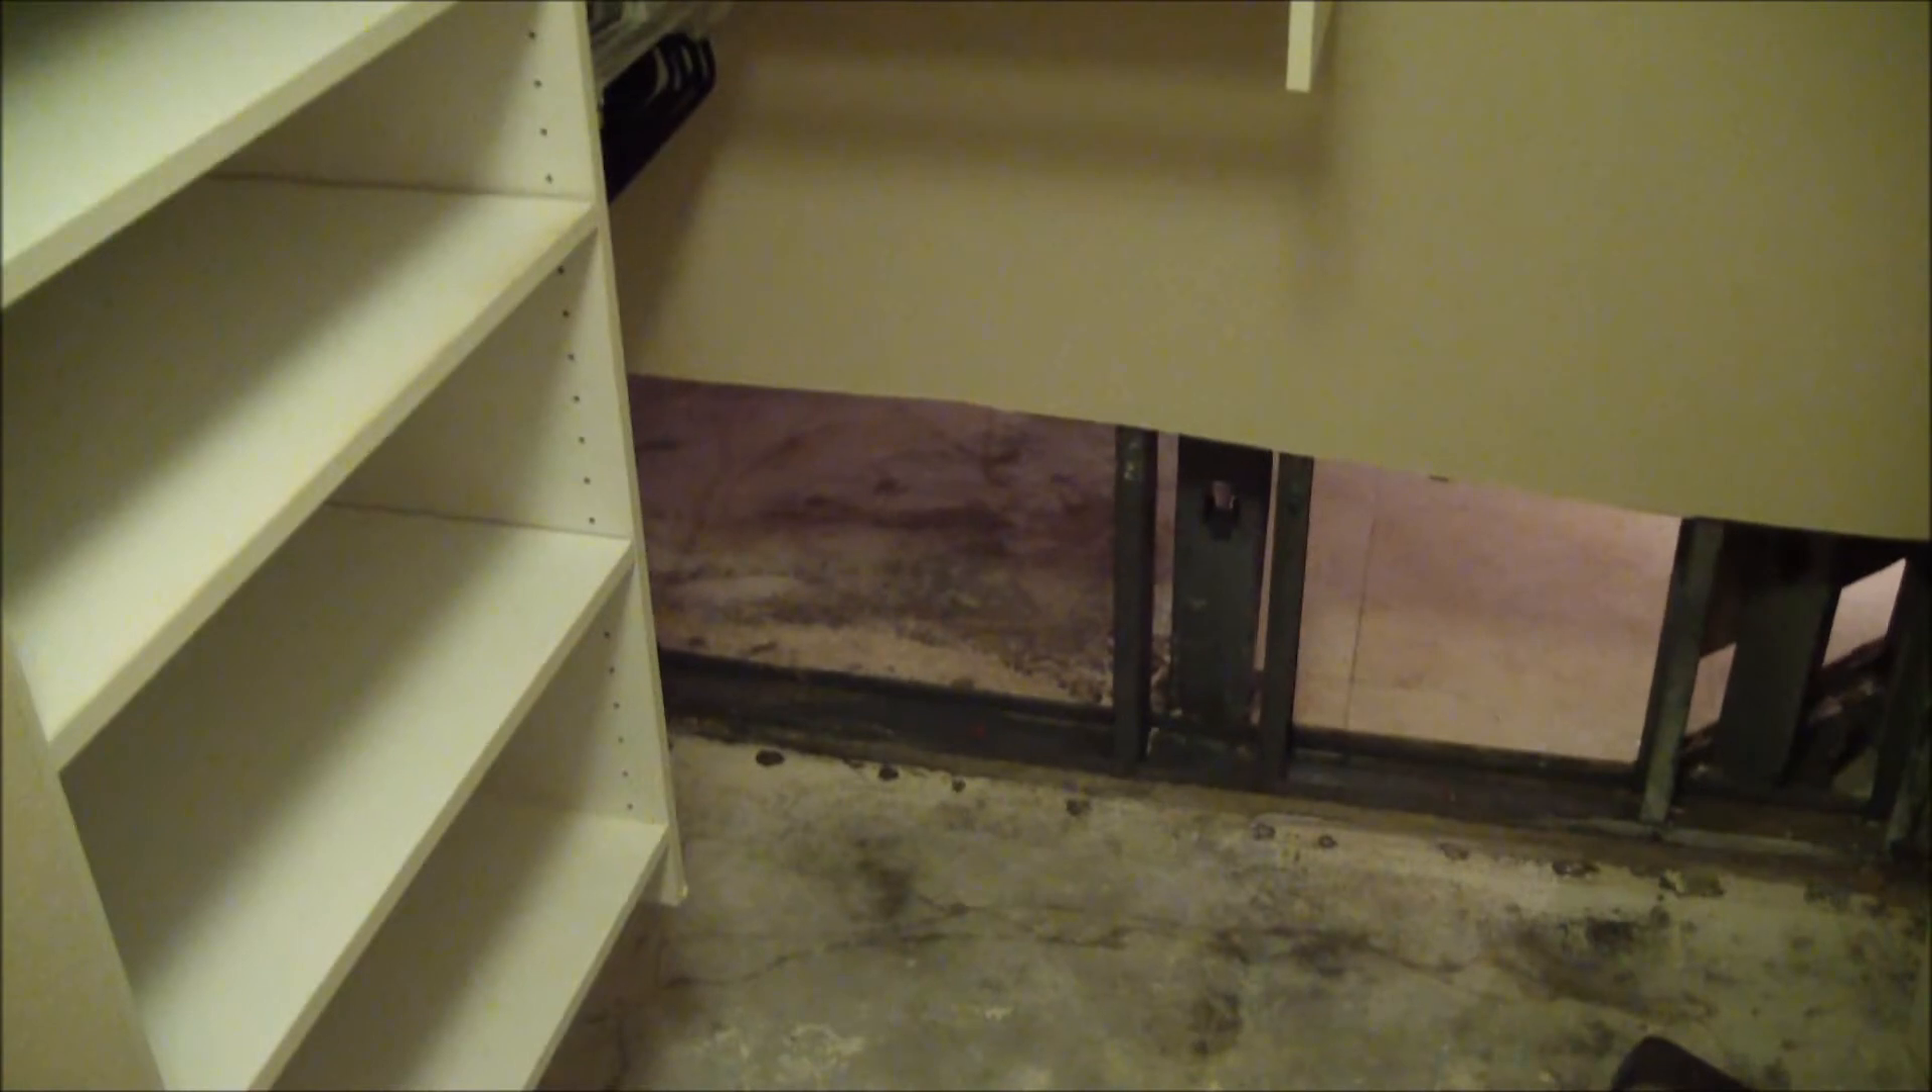Took the wood floor out. We trimmed the wall there.